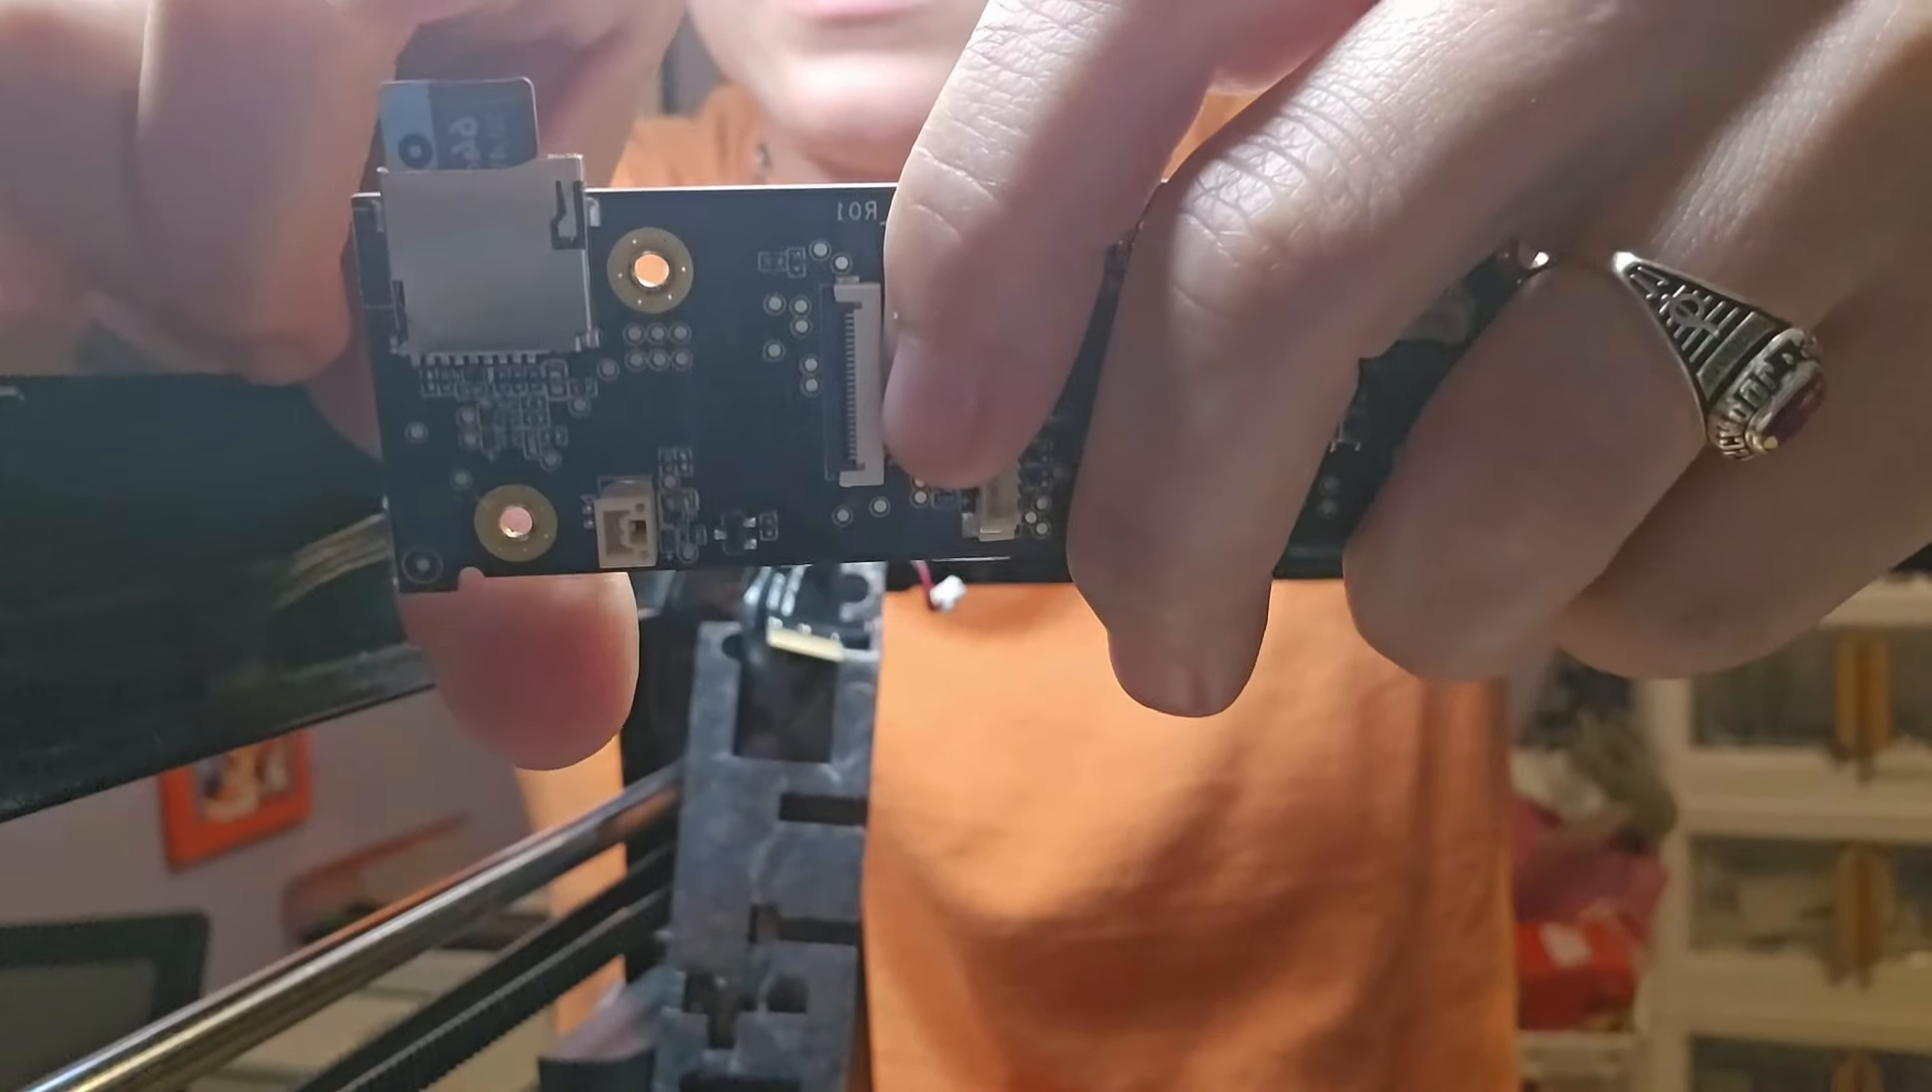You stick the card in there. It doesn't even stay down.